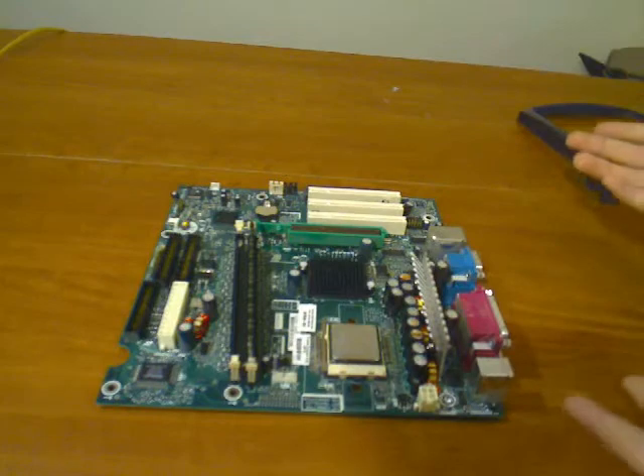So now I have the motherboard completely out just so that way you guys can see it better.